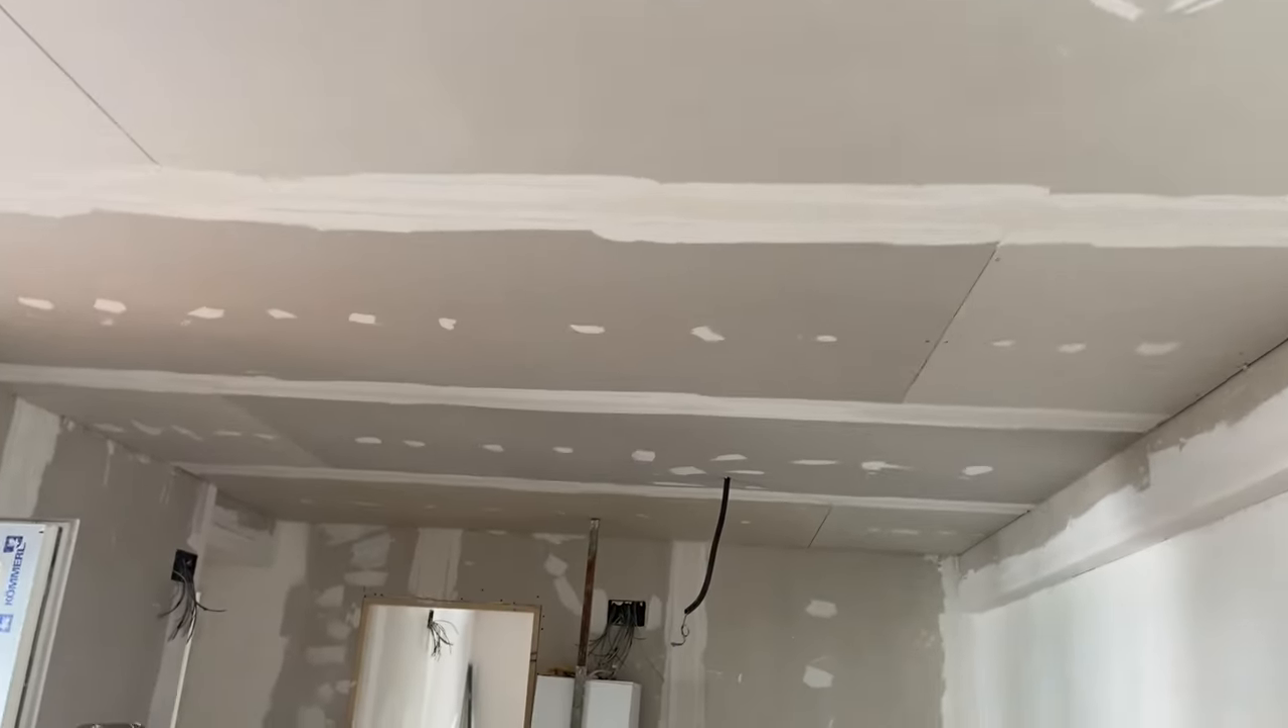Ya está terminado el techo del comedor. Todo el techo puesto.